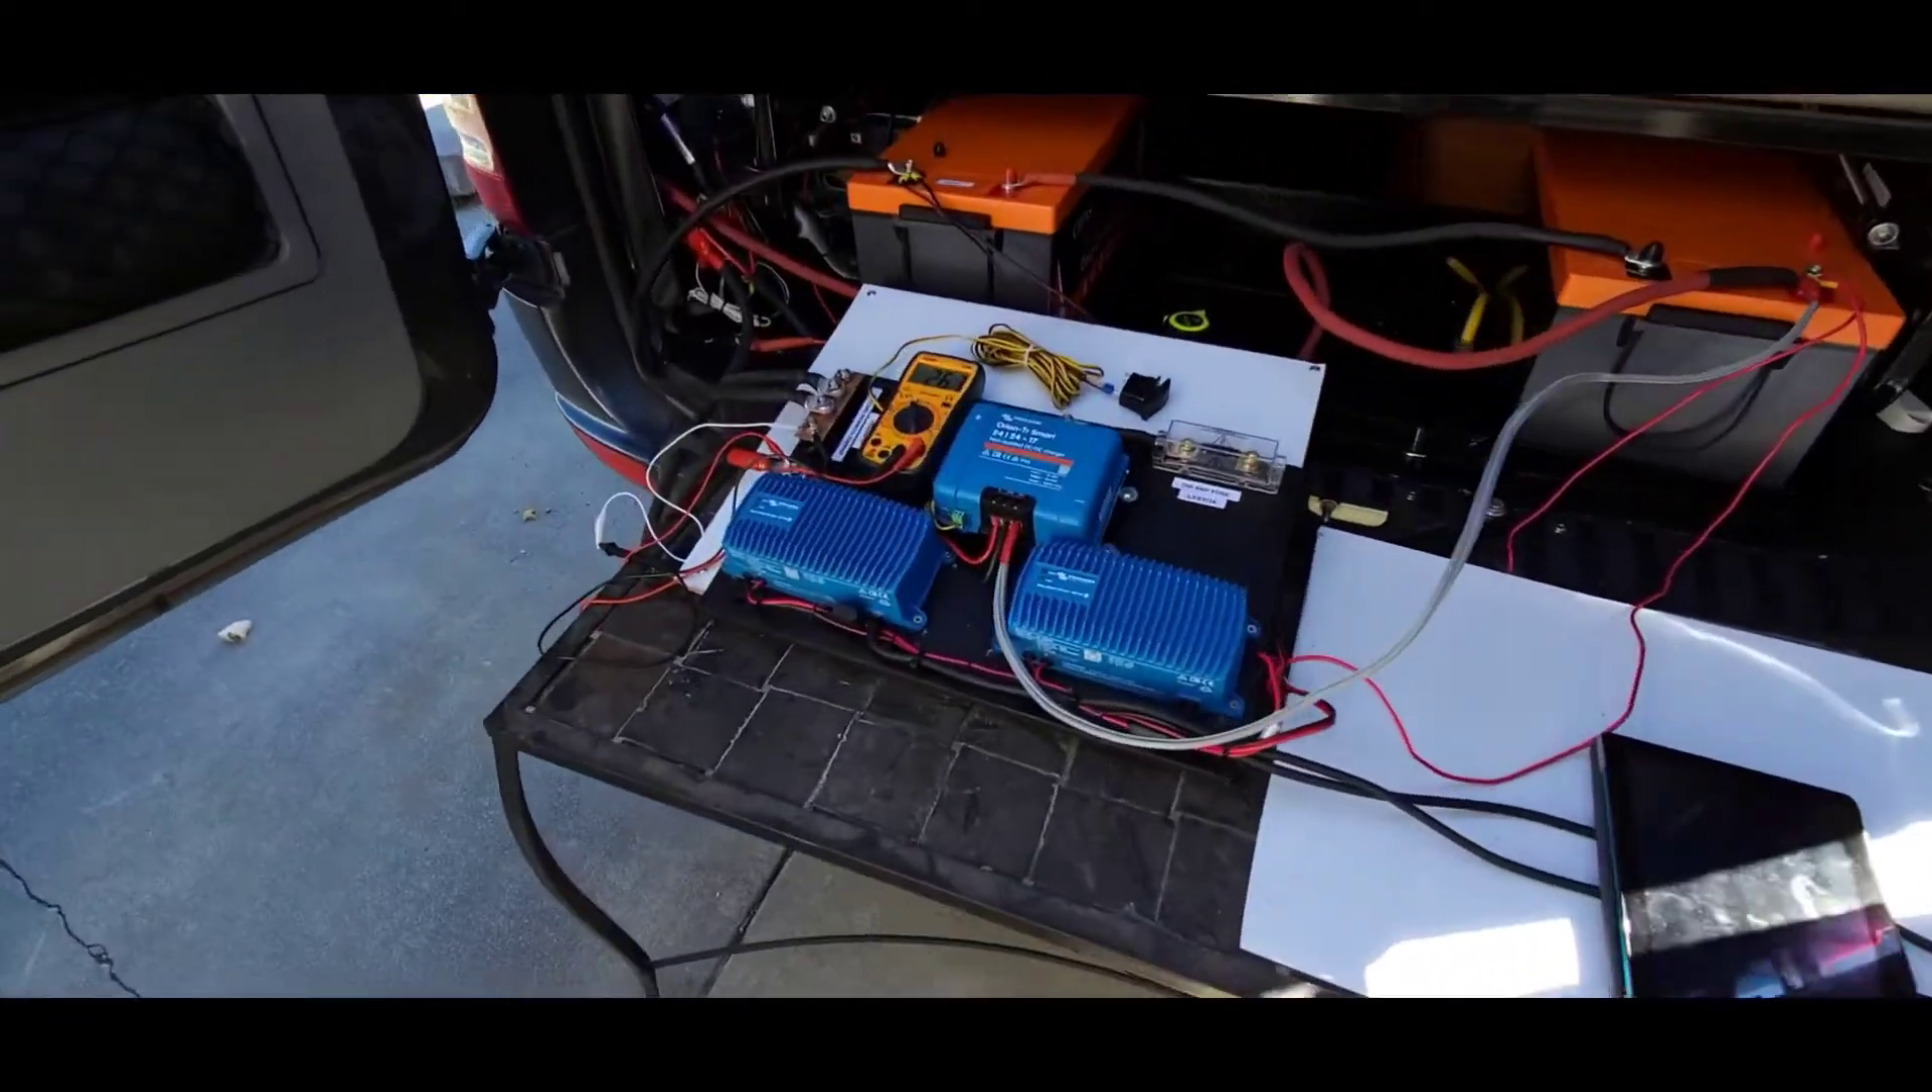I've got the panel made here and haven't installed it yet.